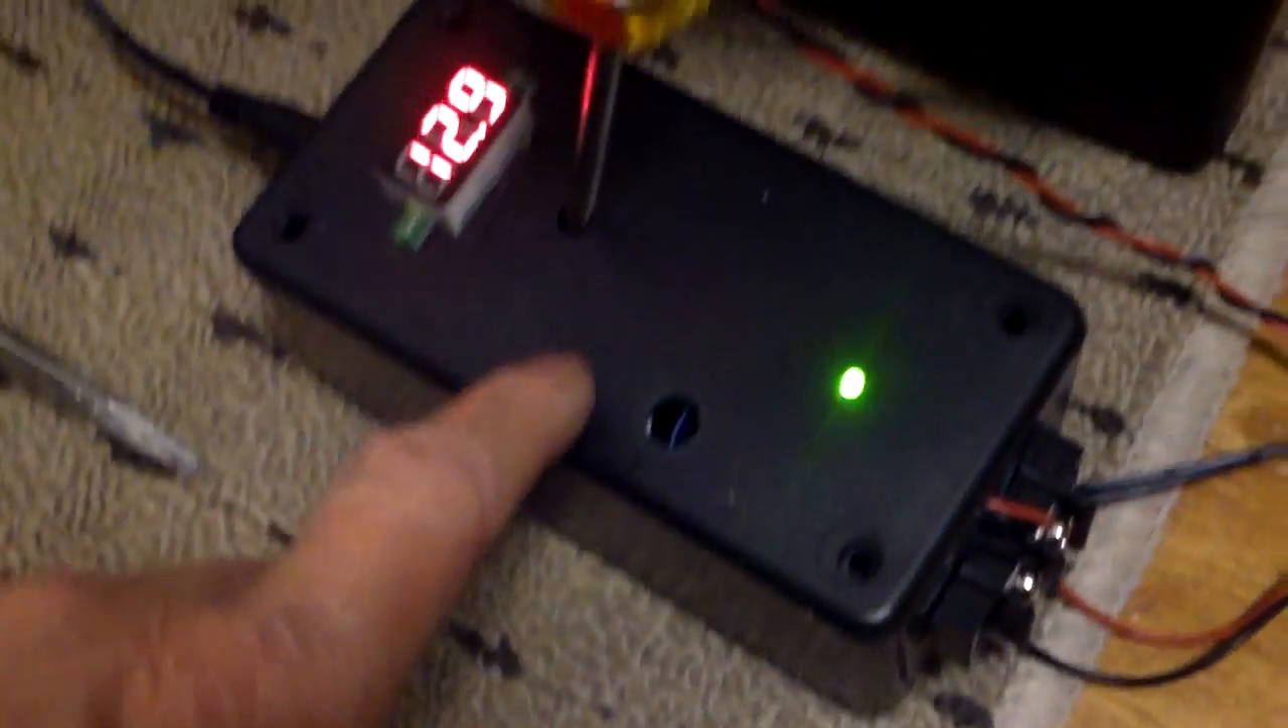All right I just finished putting this circuit board inside the project box here and I mounted the digital voltmeter and the LED and terminal block here and now I'm just making some final adjustments.